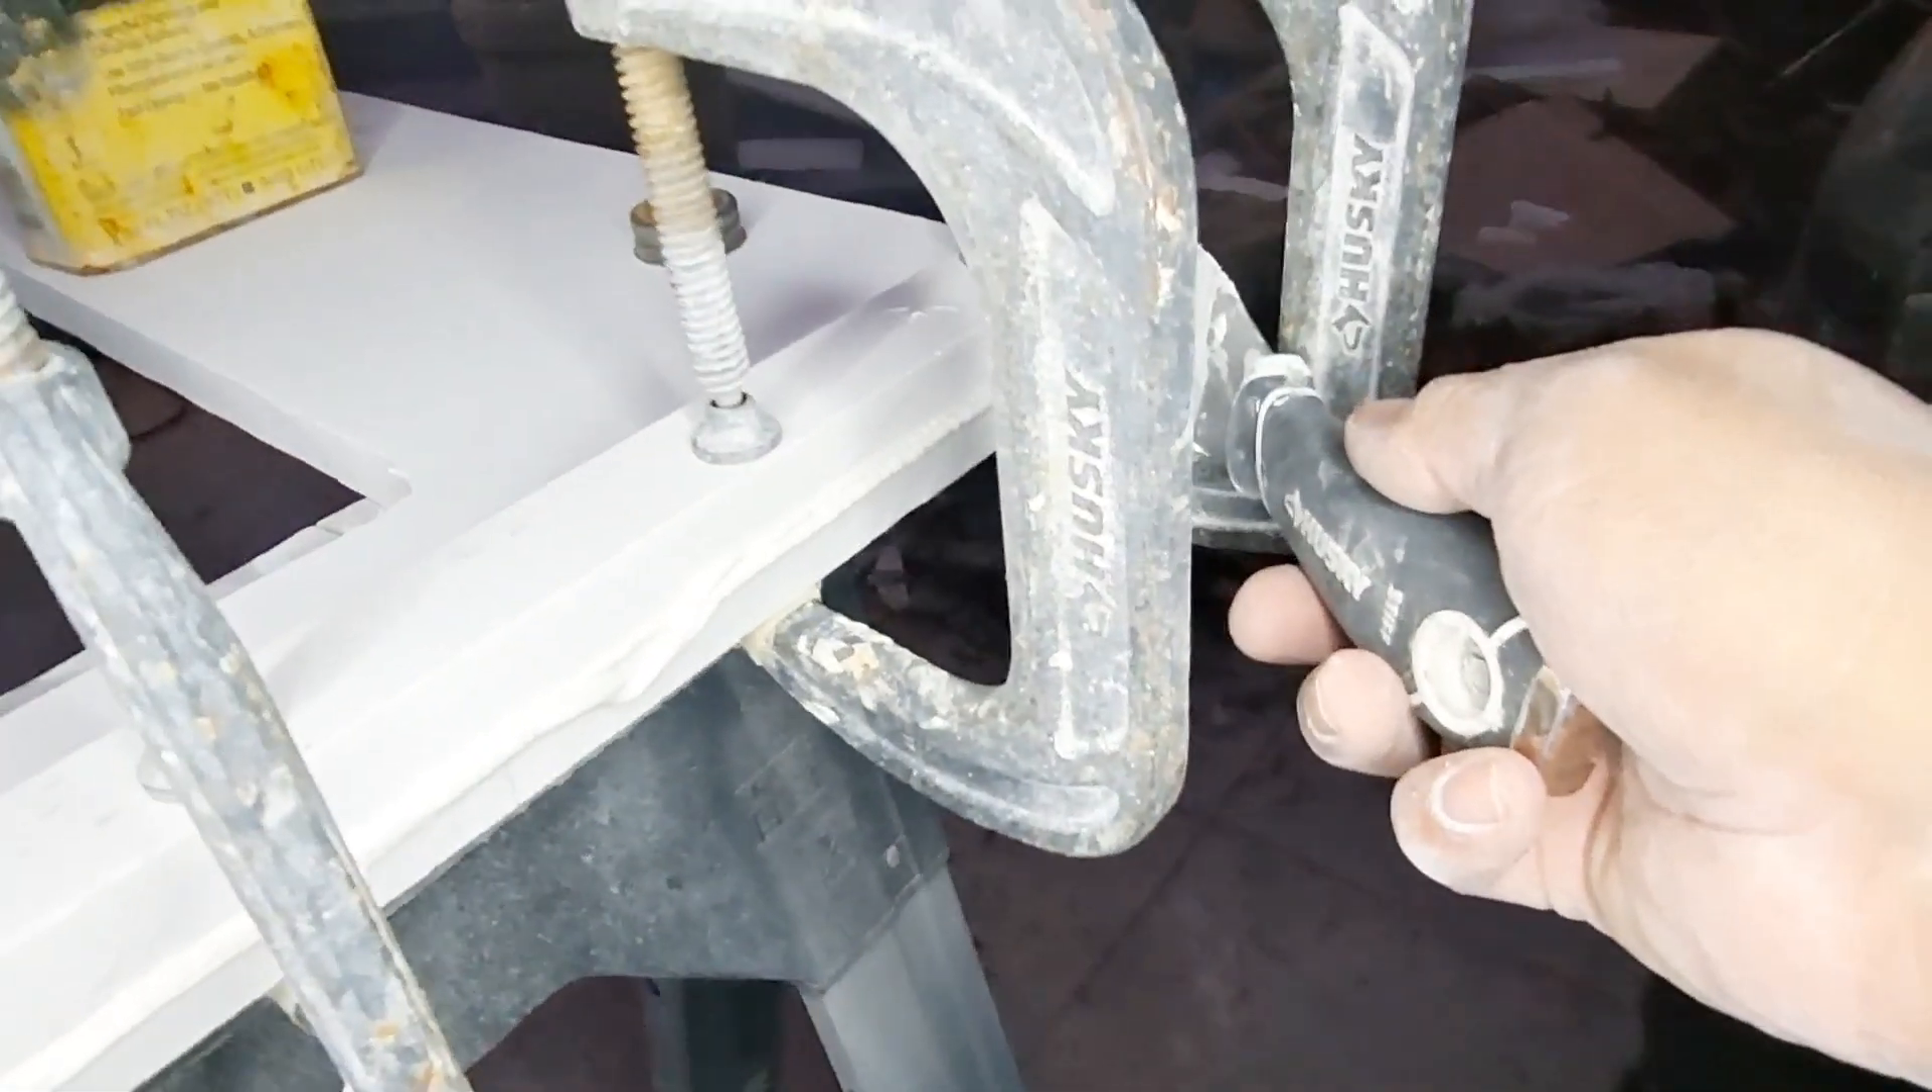Así es como se ve ya con las prensas puestas.